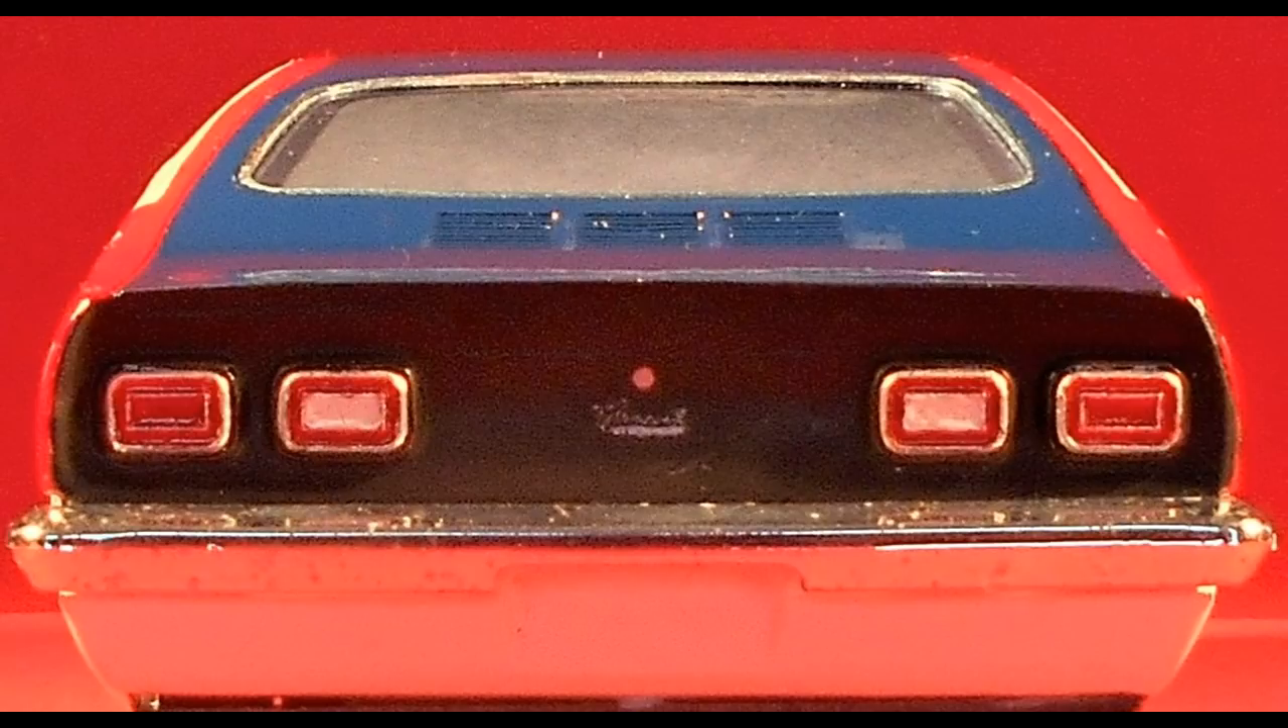I painted the centers of the inner taillights white for the backup lights and pressed the rear bumper into position, and these parts fit very well.